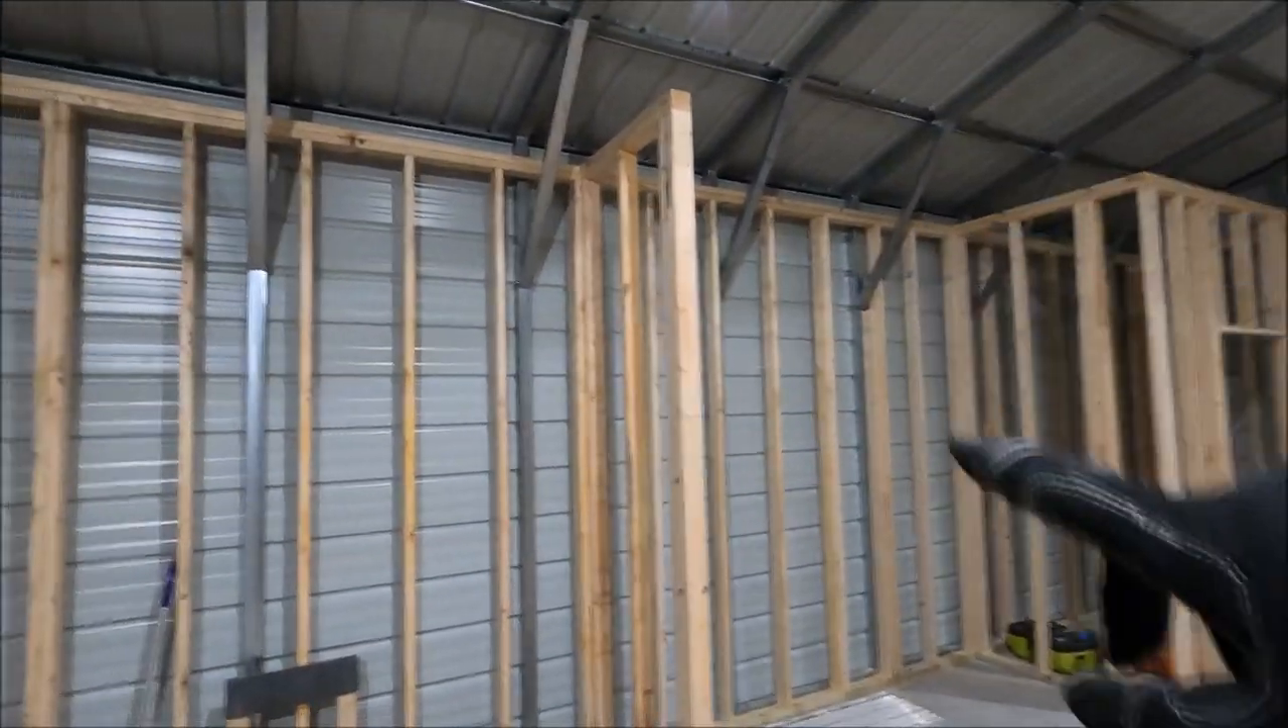So I have the top plate on all of my walls.